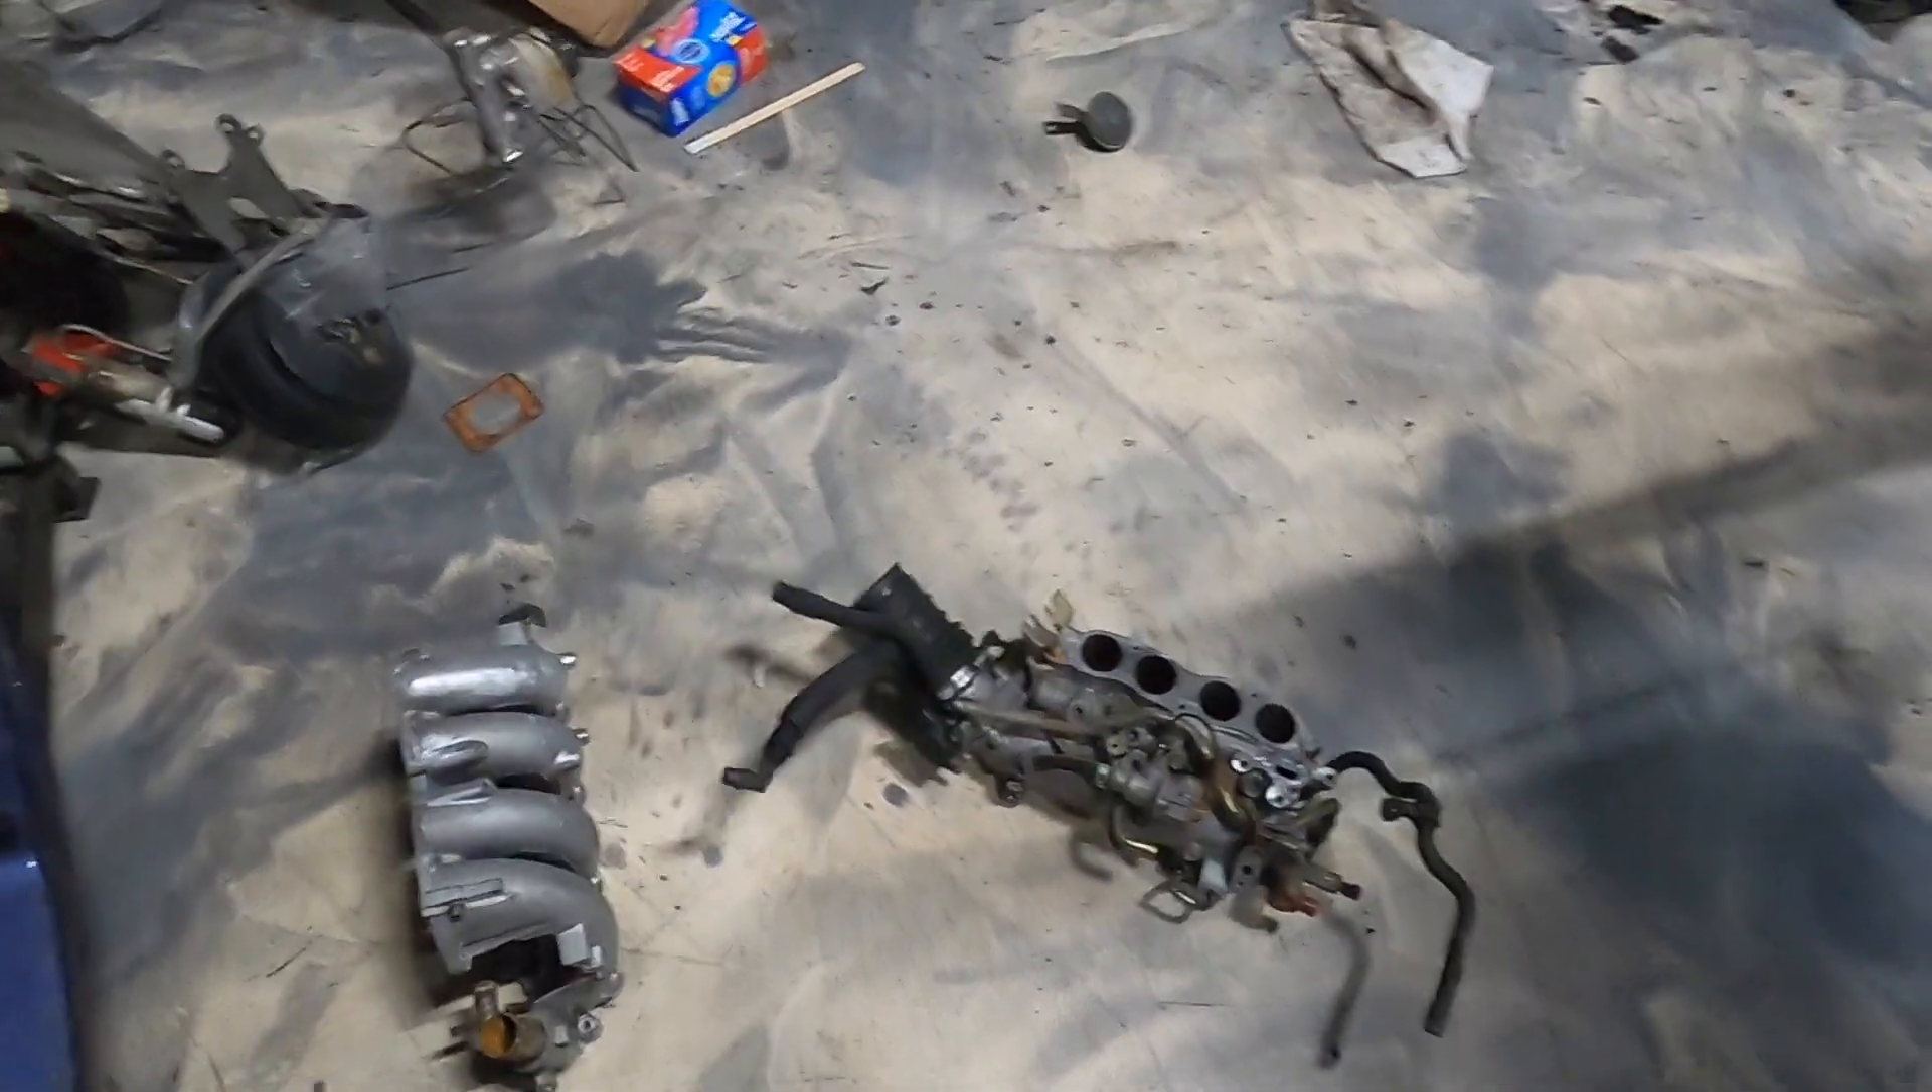We have the whole intake manifold down here kind of cleaned up split apart.